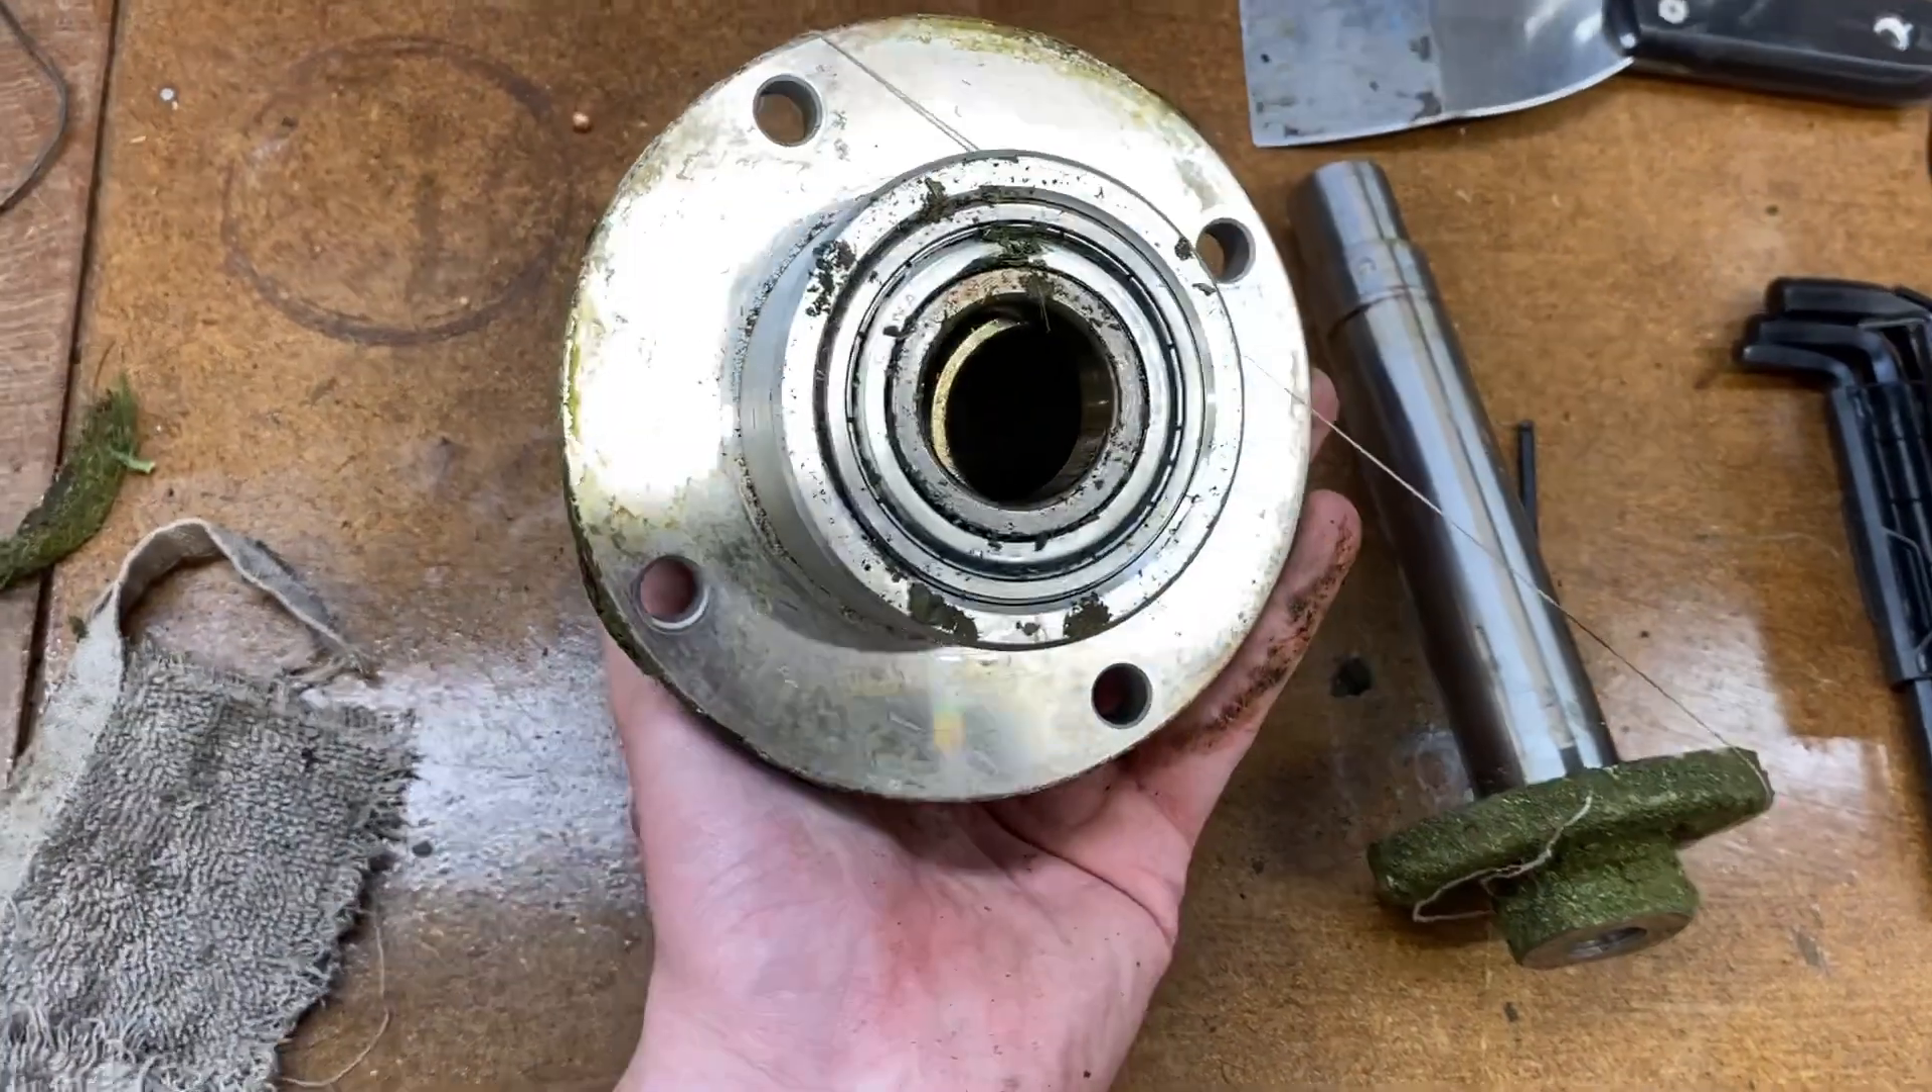Okay, so all we did is we took two hands, no tools, and we had pulled the center shaft out the rest way out the bottom.